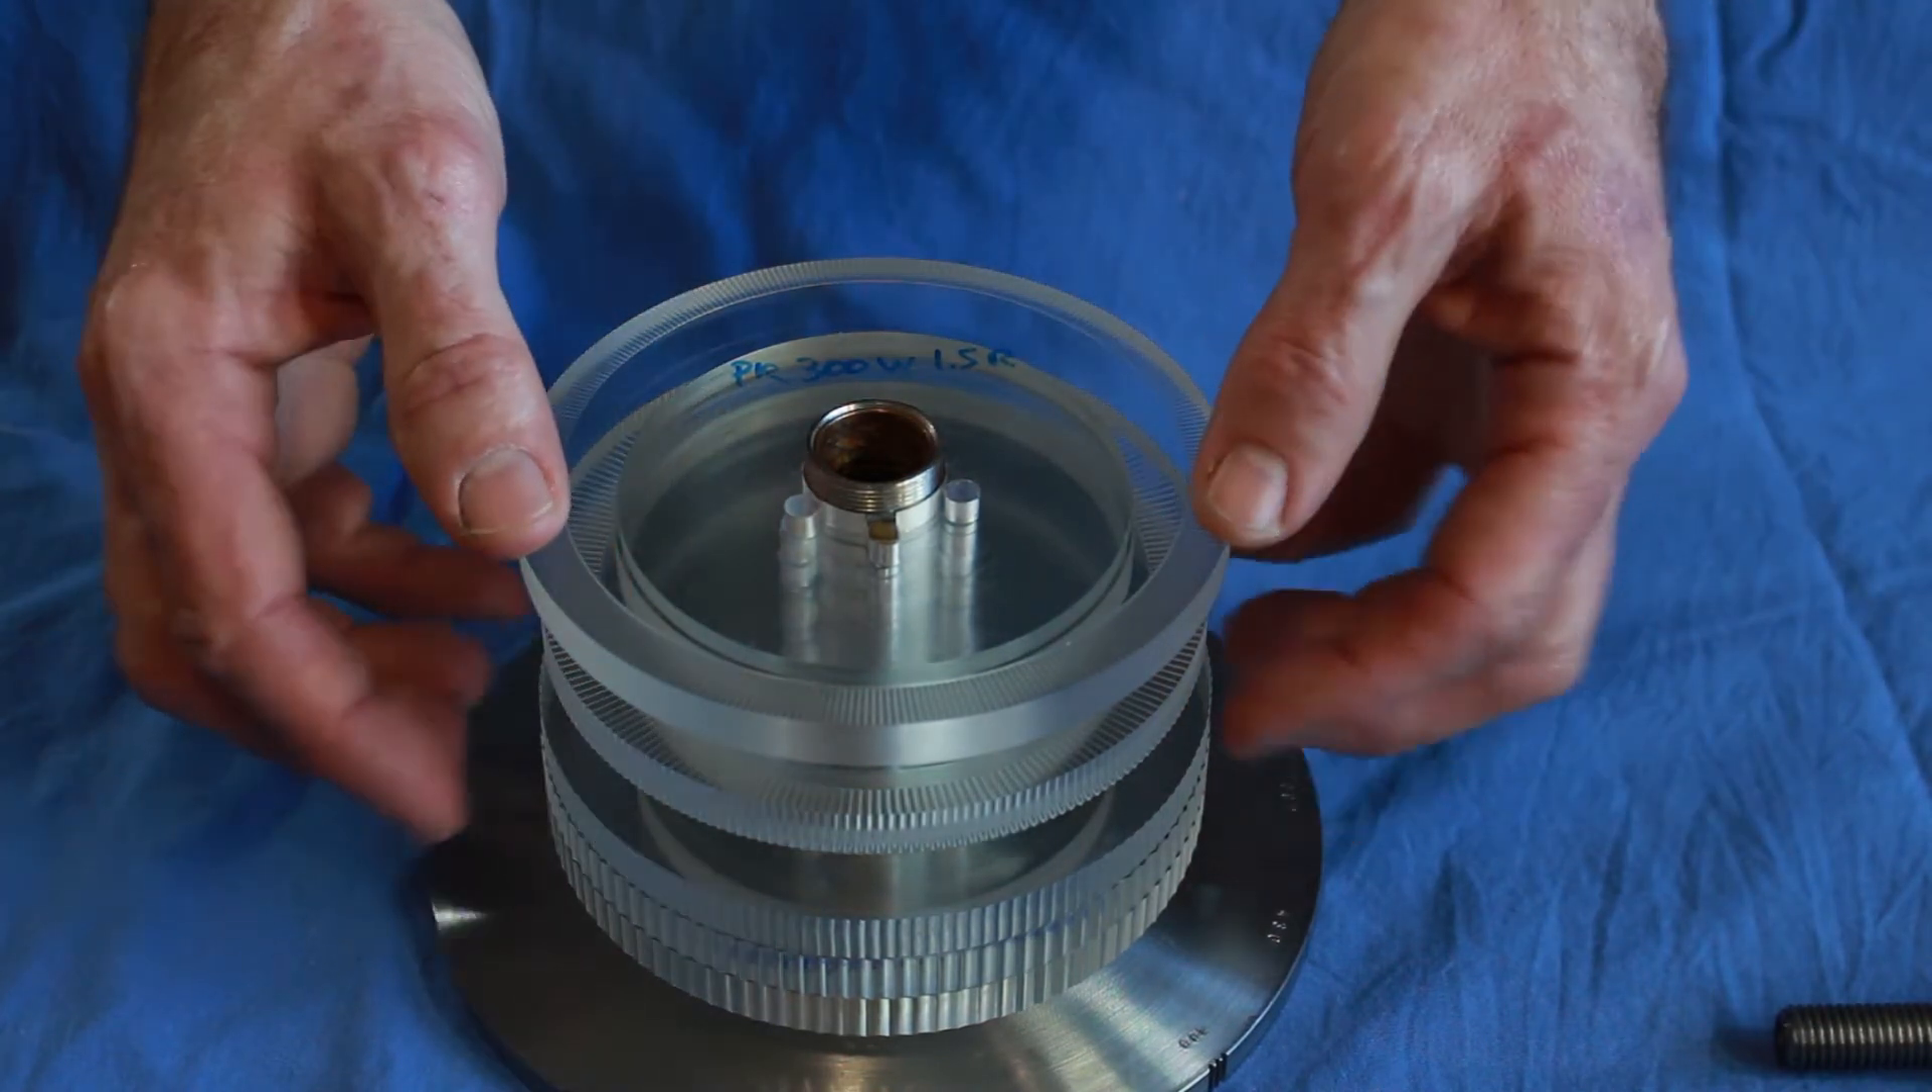So now you can see all the rosettes are in place.